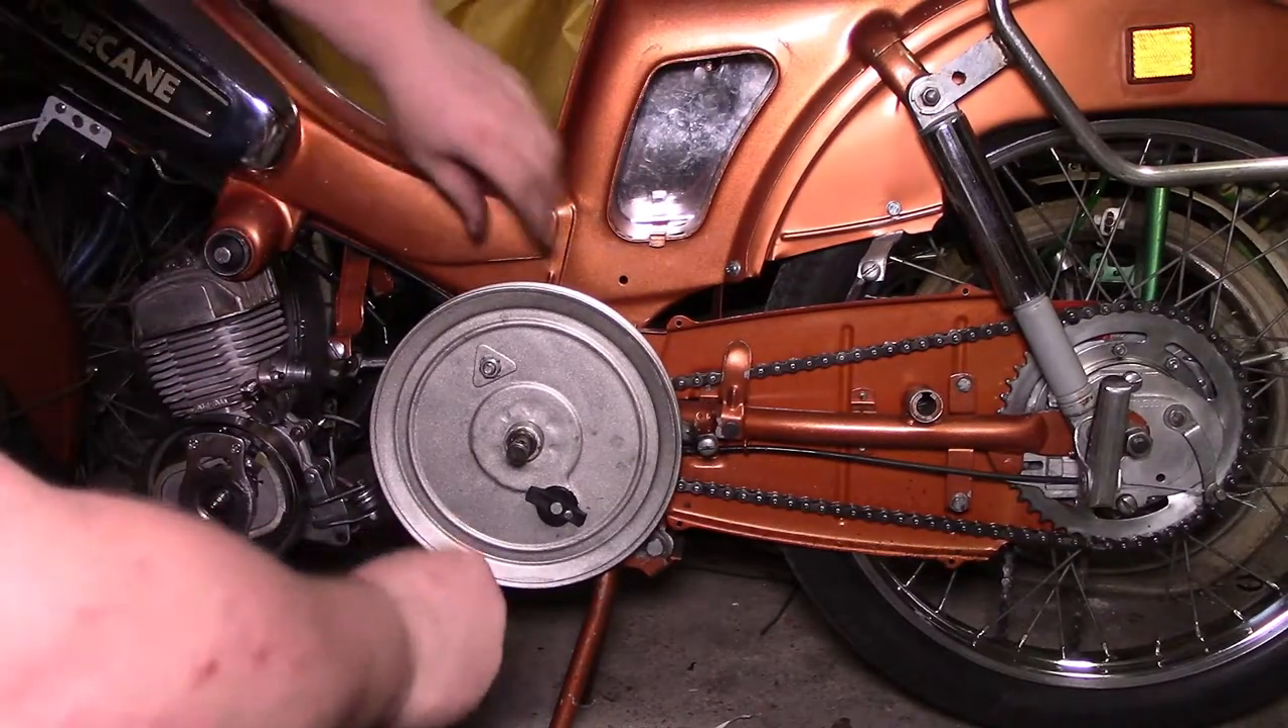Donc voilà j'ai reposé le plateau.